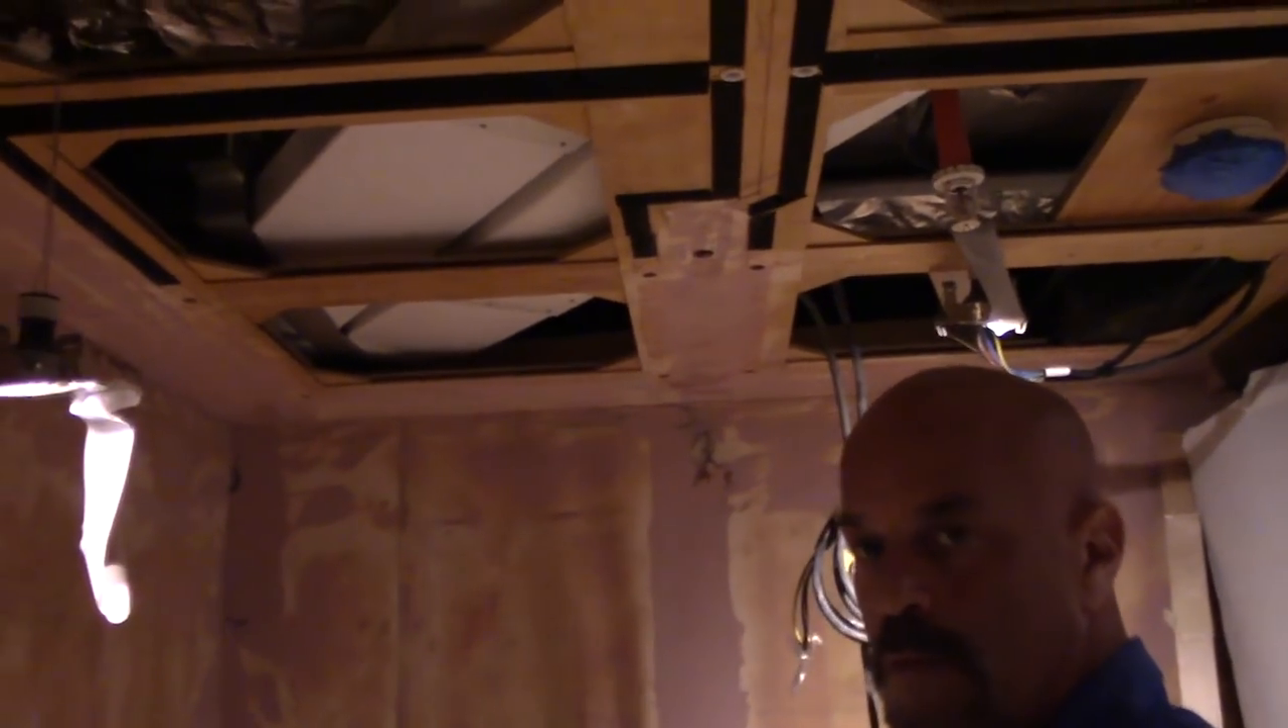You can see the overheads are out everything has been stripped out of here.